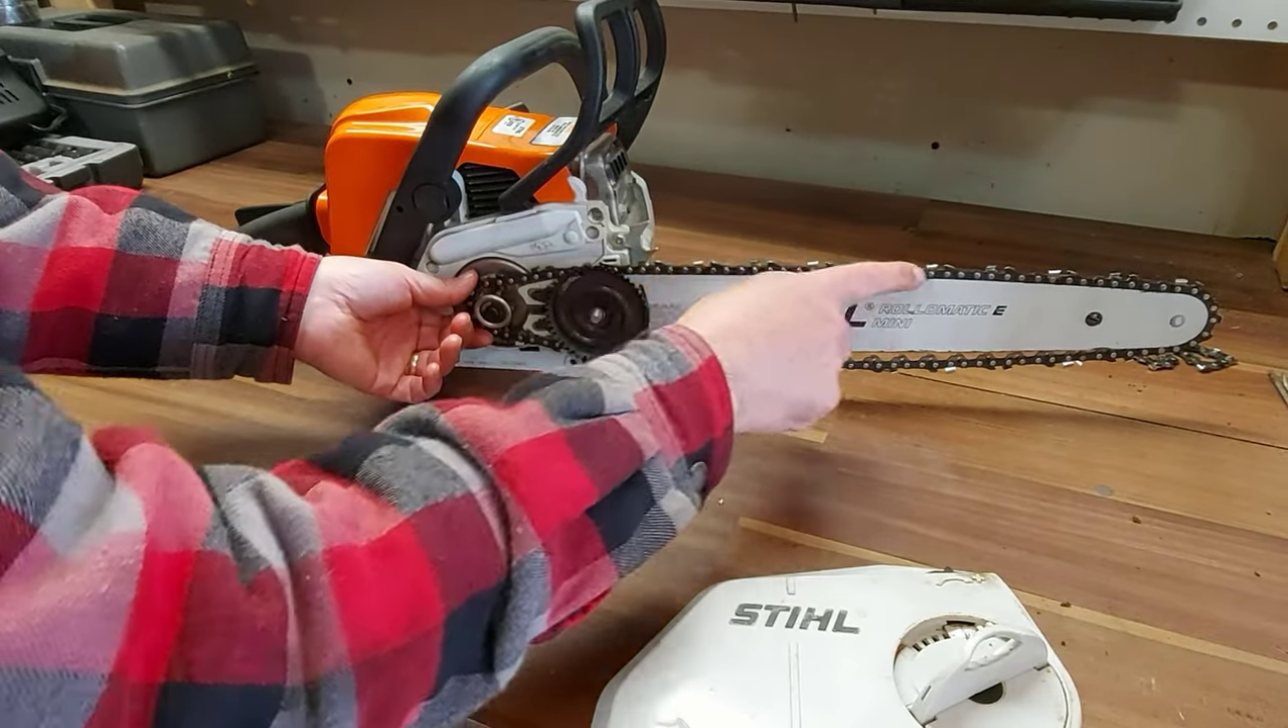The chain is back here on the sprocket. Your chain is around, all the way around the bar there. I'll pull this back so you can see better. It's all the way around the bar. Everything's lined up. The chain is in the right direction because it turns this way.